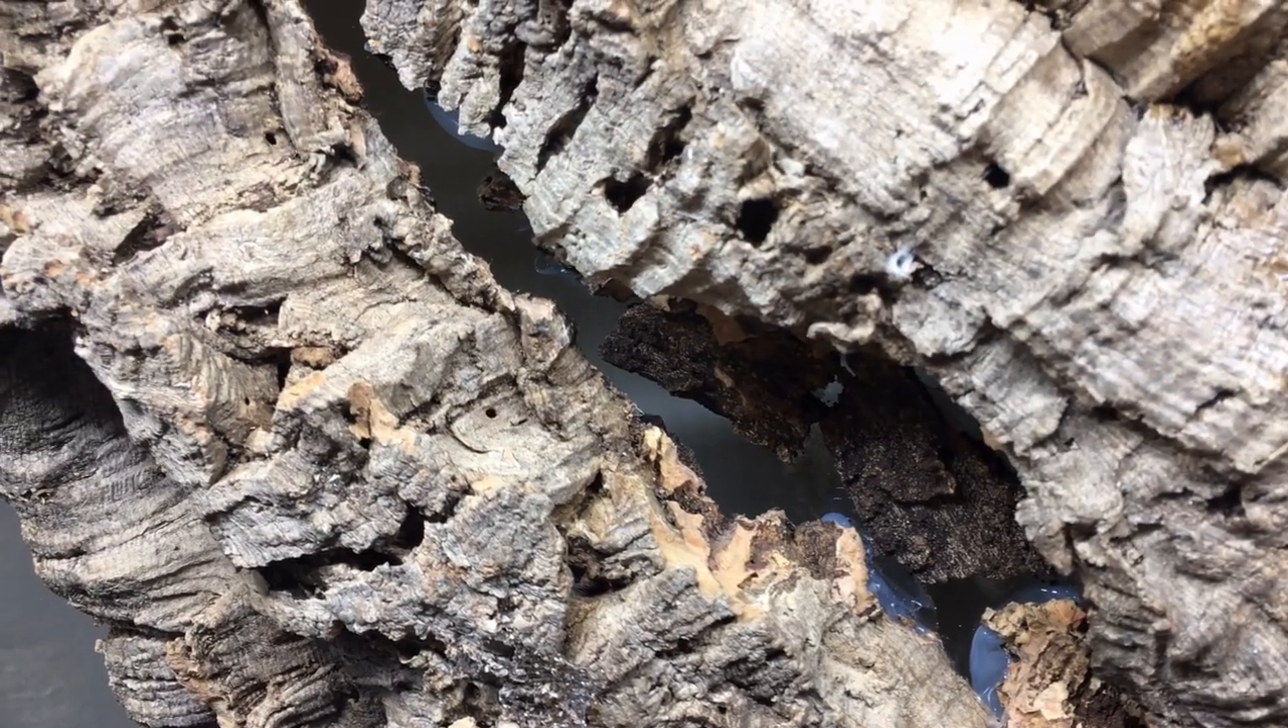You will see that there are gaps between the pieces of cork bark at this point that allow you to see right through the back of the enclosure to the wall behind, which really does not look that good in my opinion.